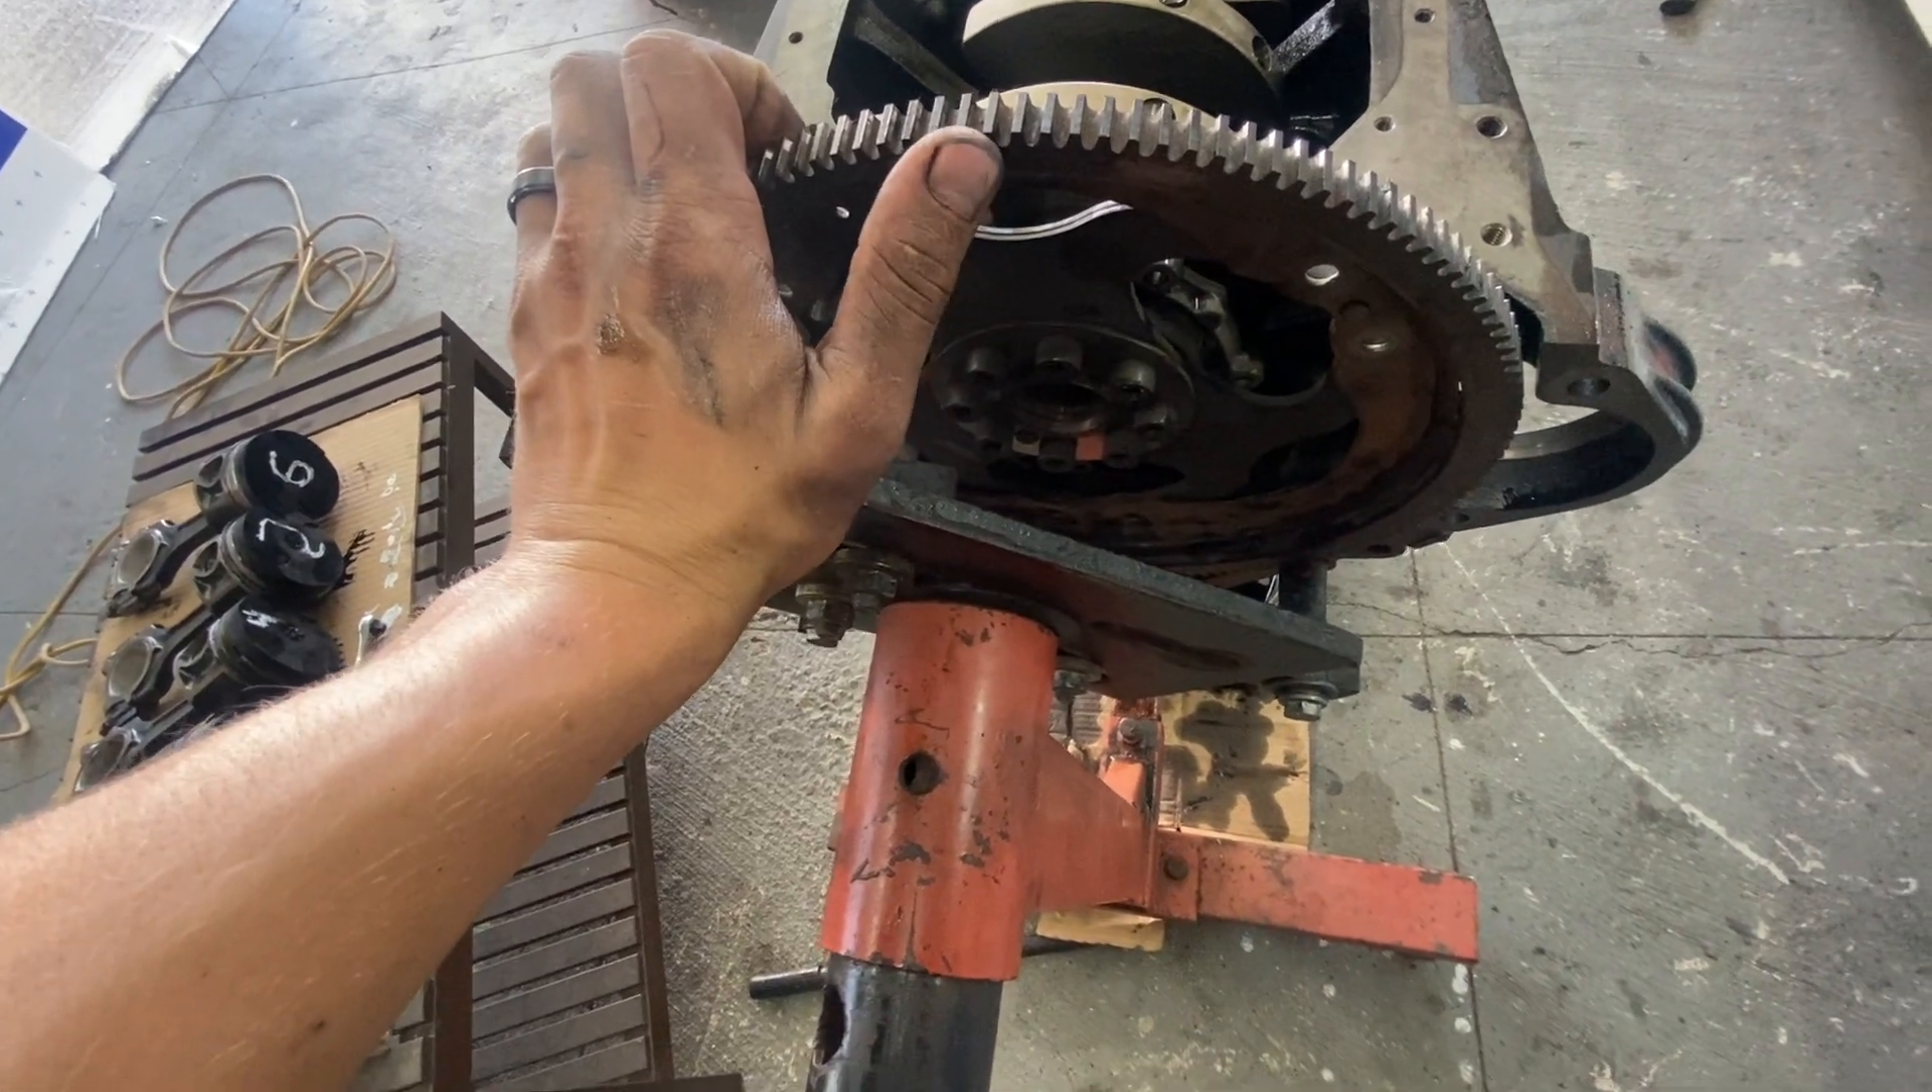I didn't take off the flywheel.